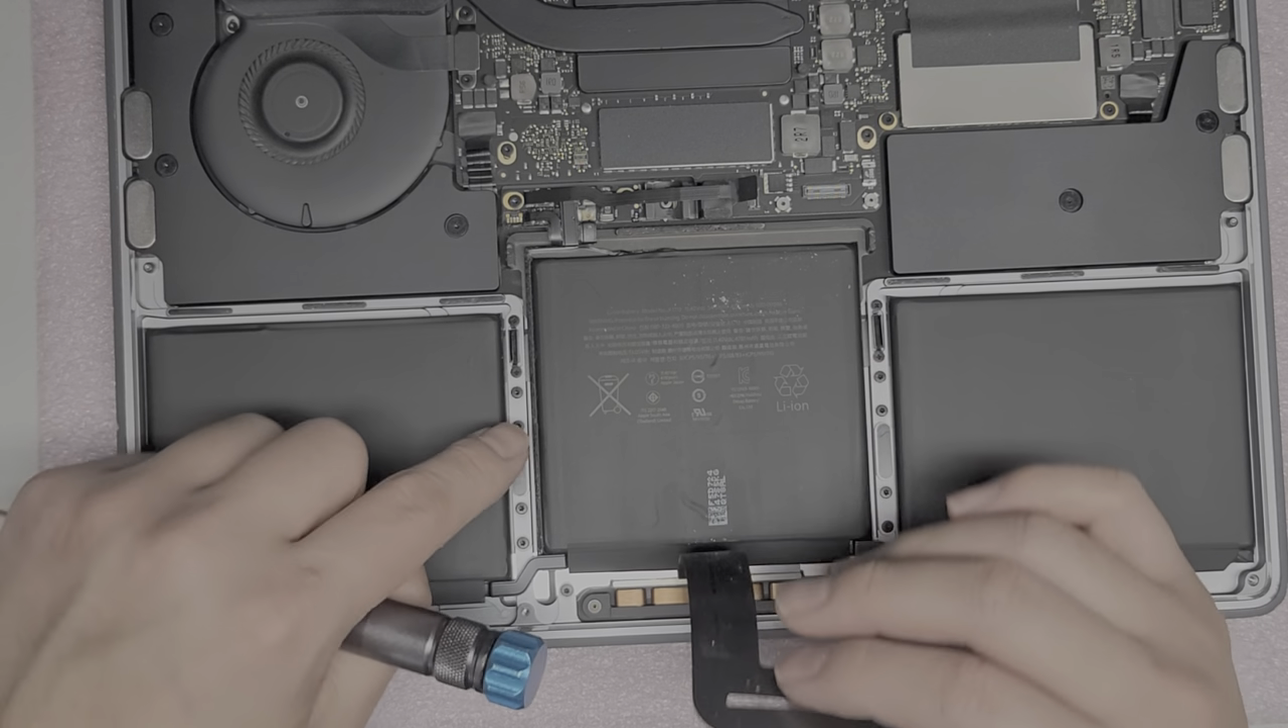So now we got the trackpad ribbon cable up.